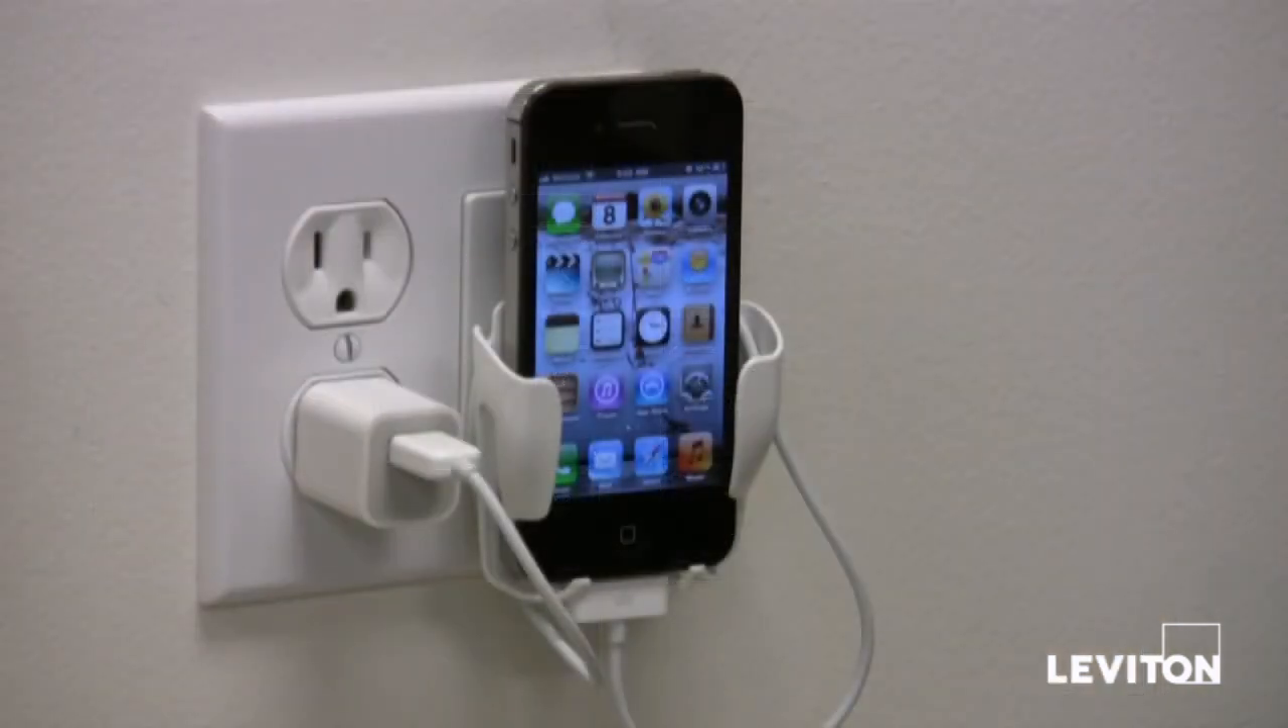You have just installed your new mobile device station.